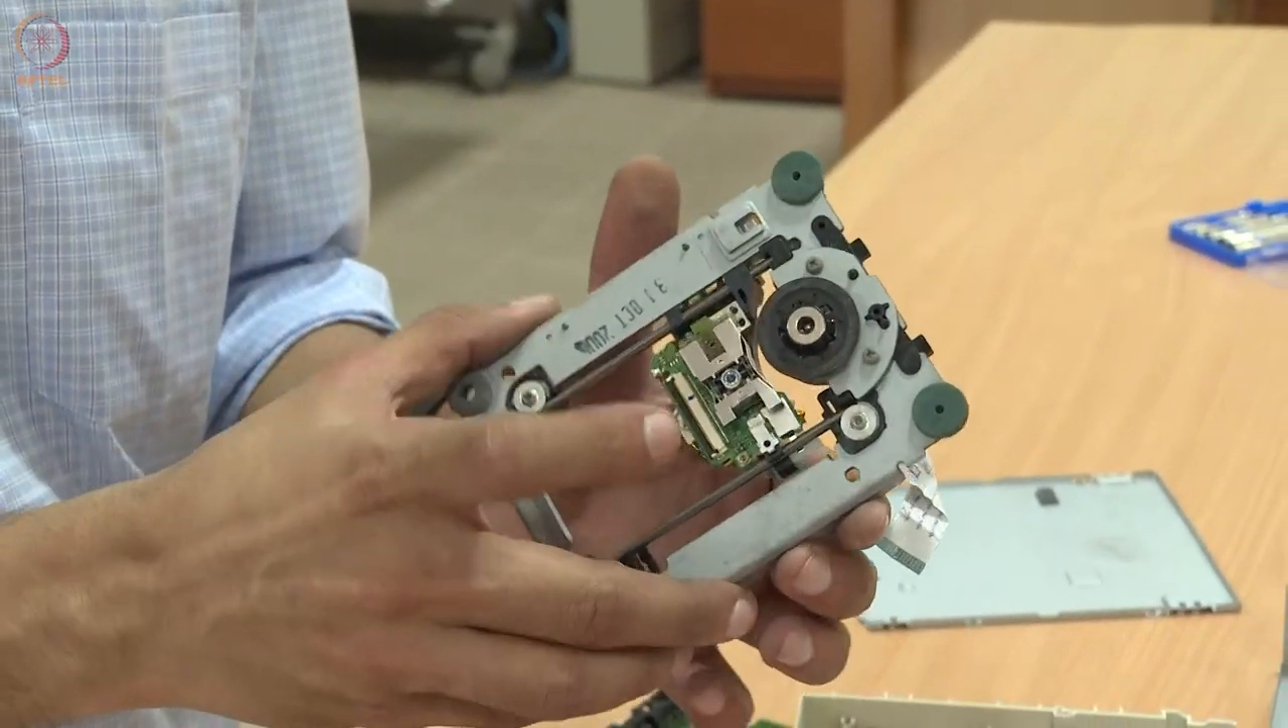So, you can see now I have completely taken out the the optical part of the DVD player.